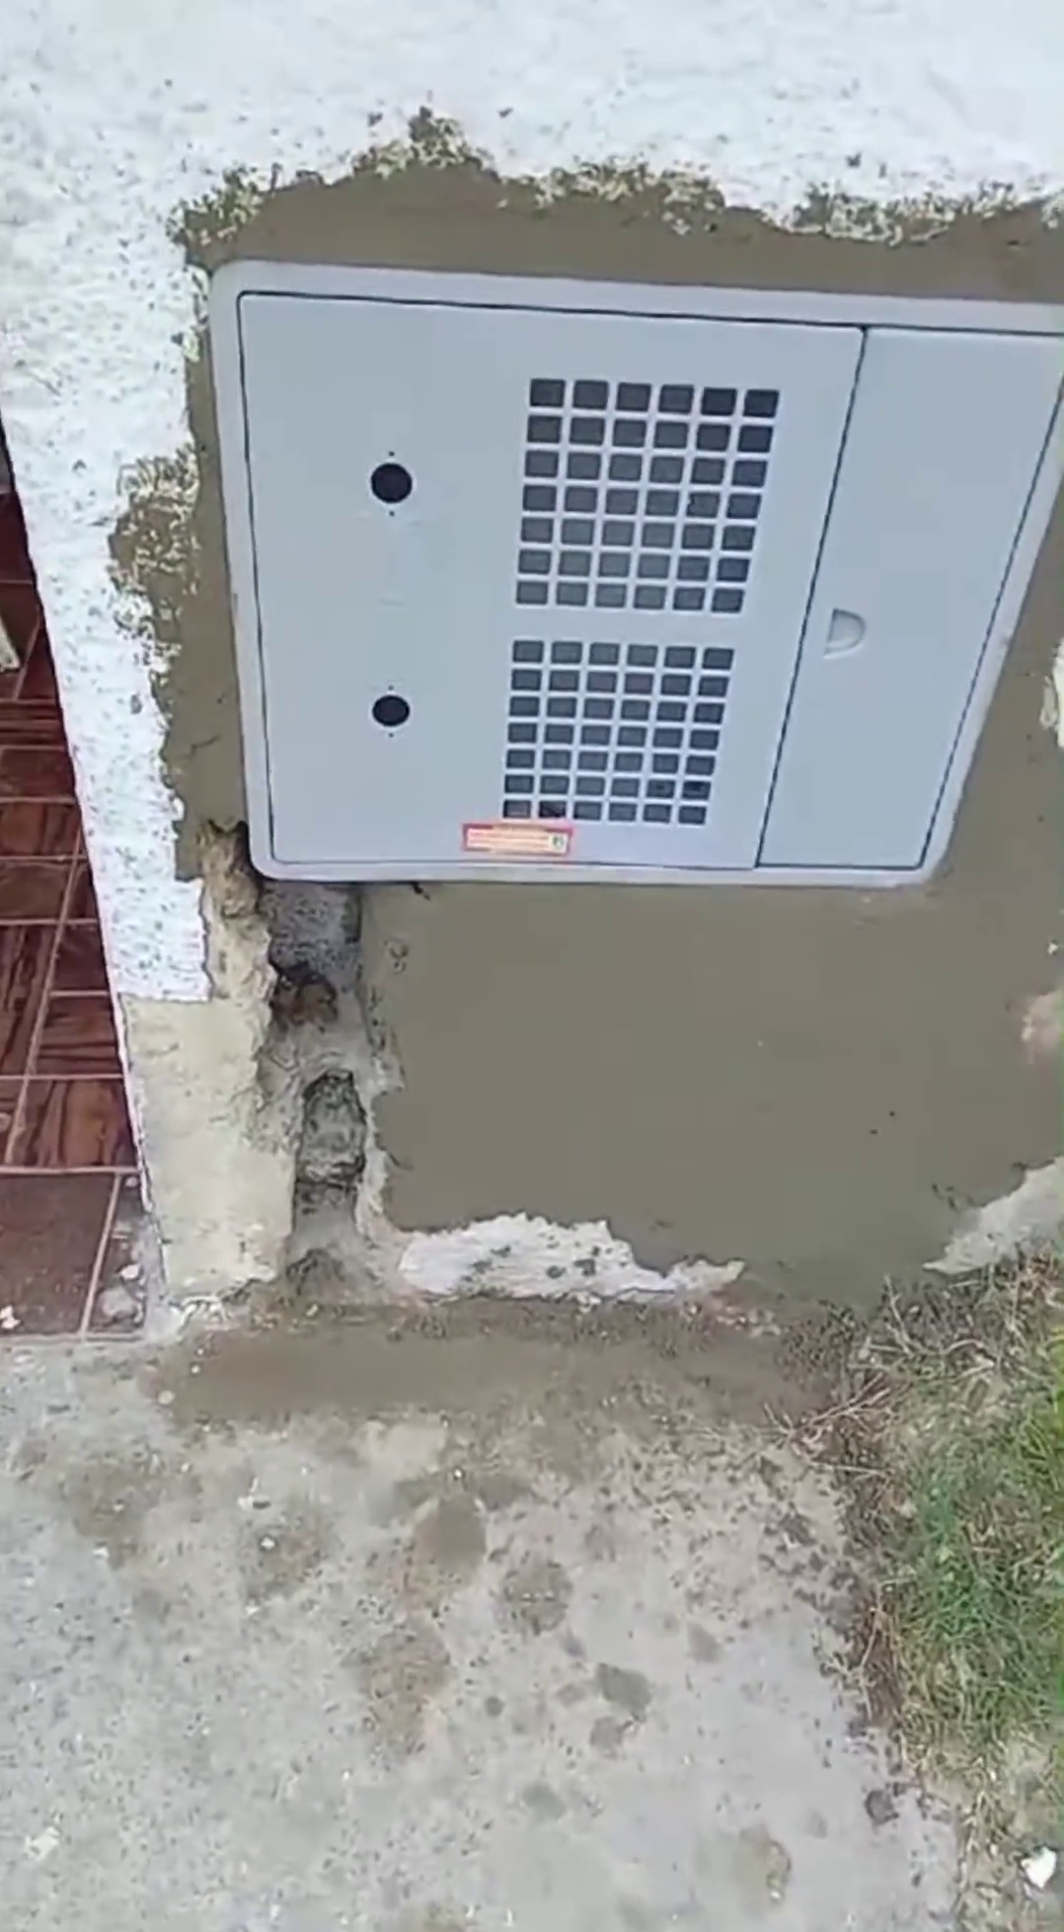Olha a caixinha bem instalada aí que eu instalei.